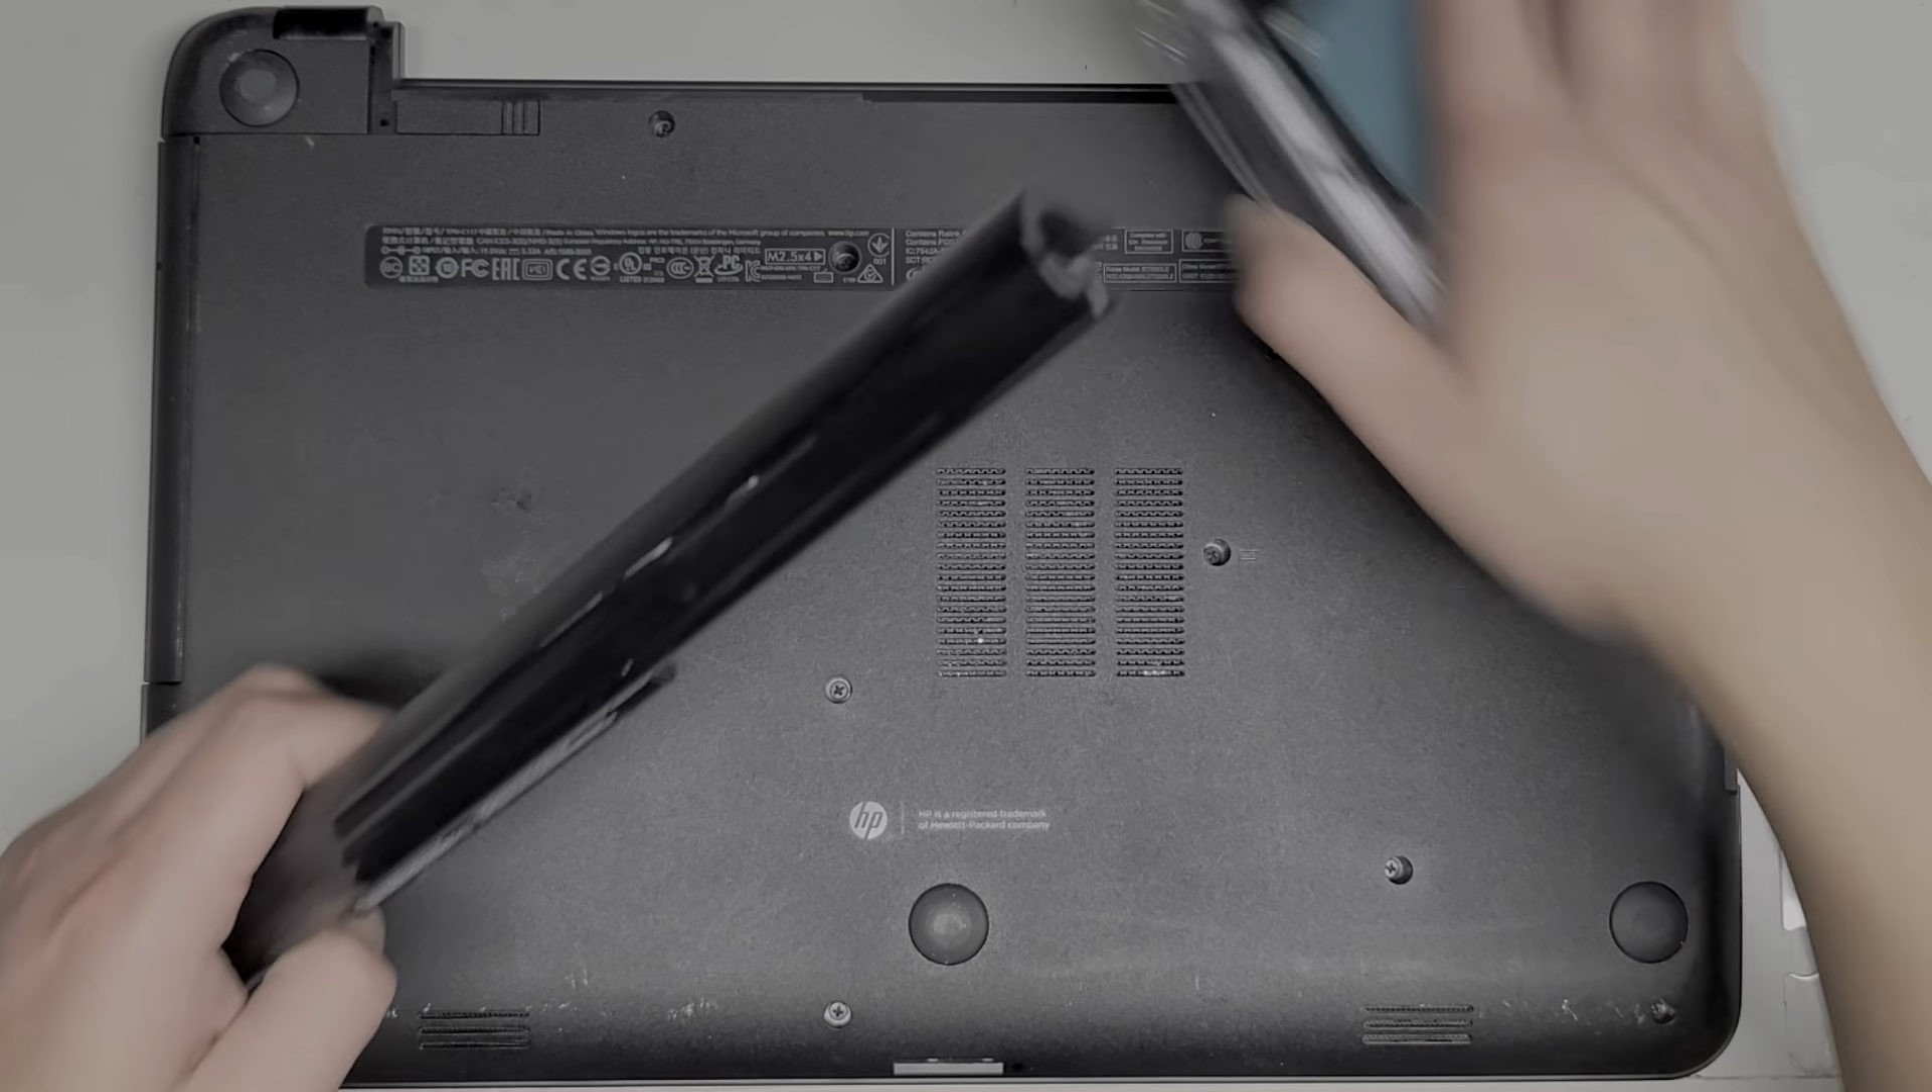All that's left is to put the battery back in.